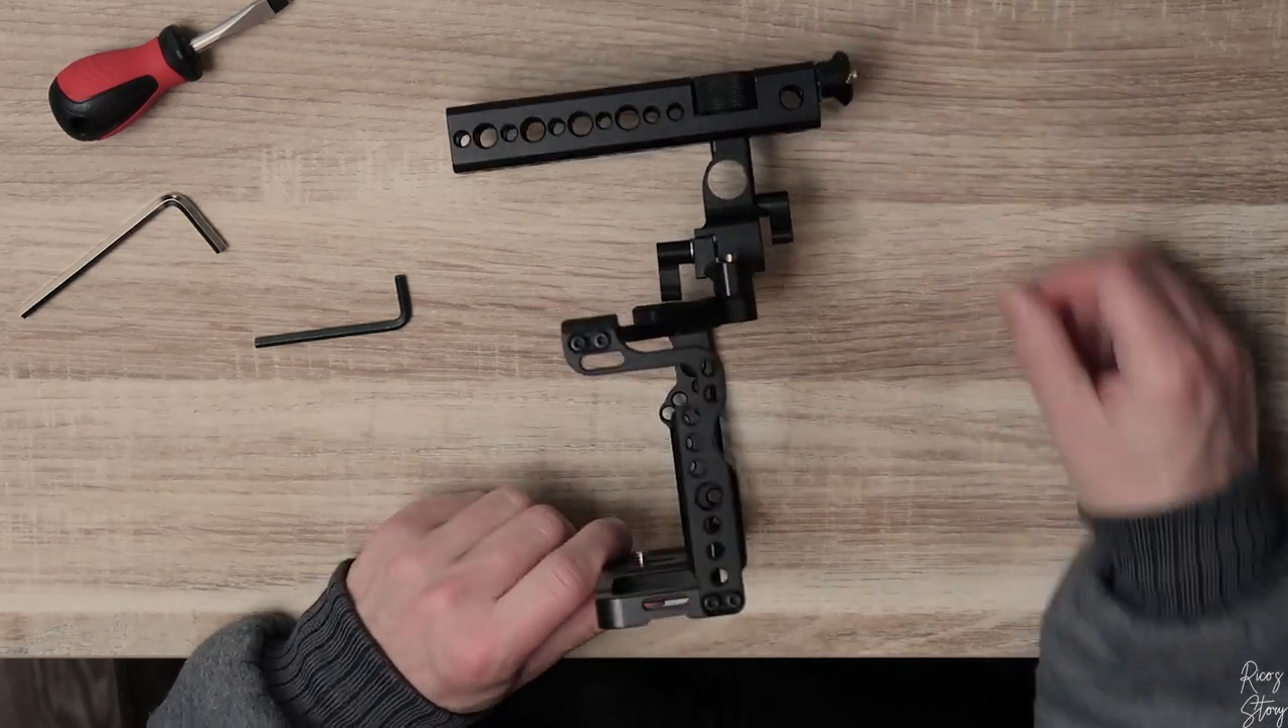Now the handle is attached to the rig once again this is how it looks.